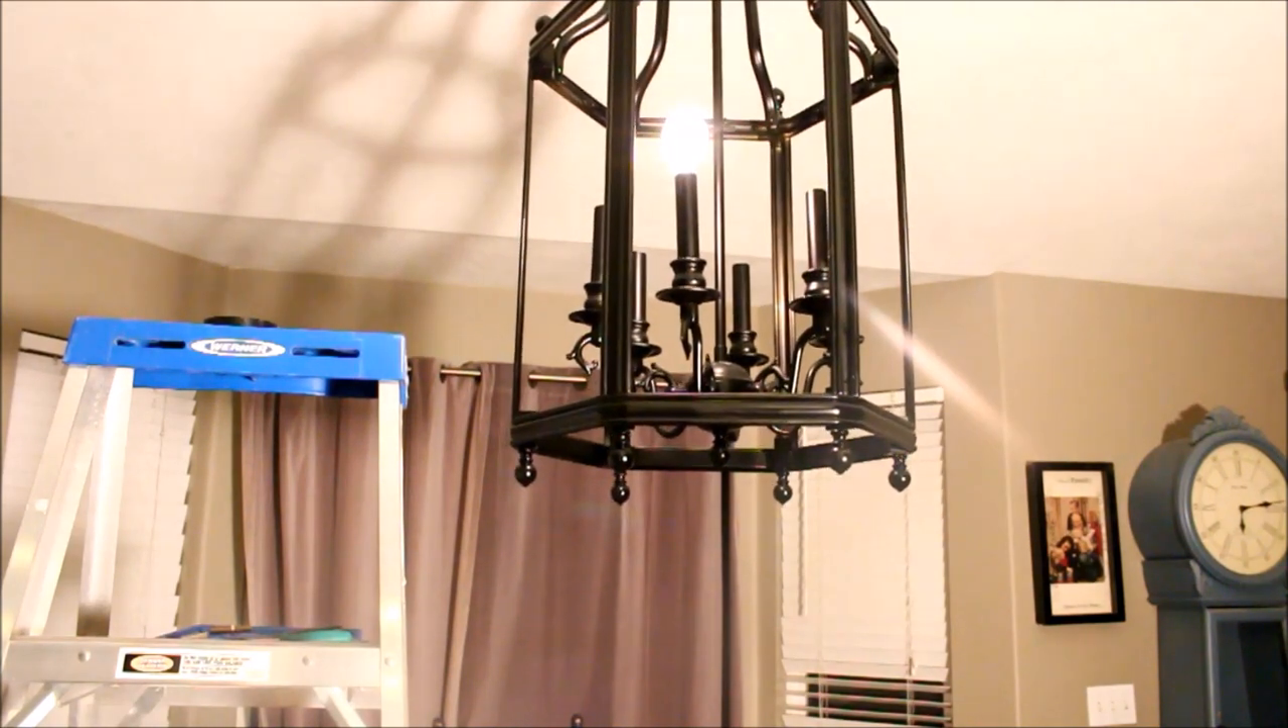So I've got my one bulb in and you can see there it is working.